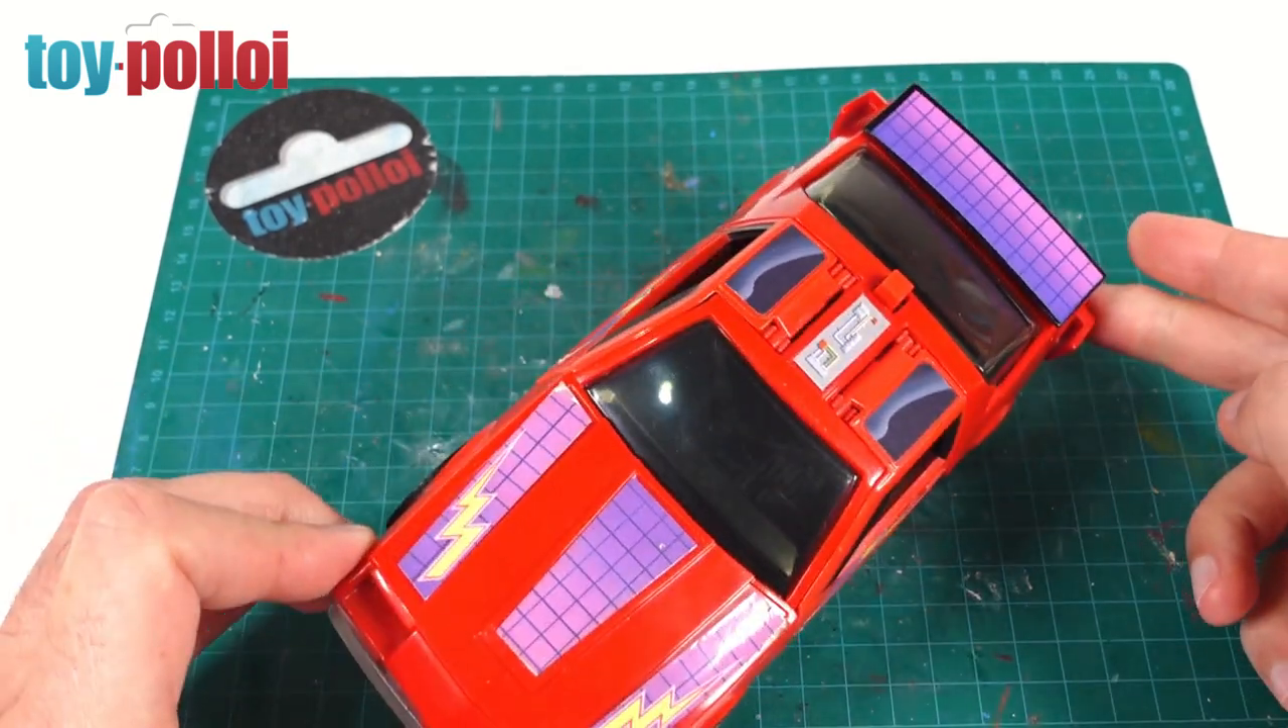Putting those stickers on the top really does make it look like a finished toy.